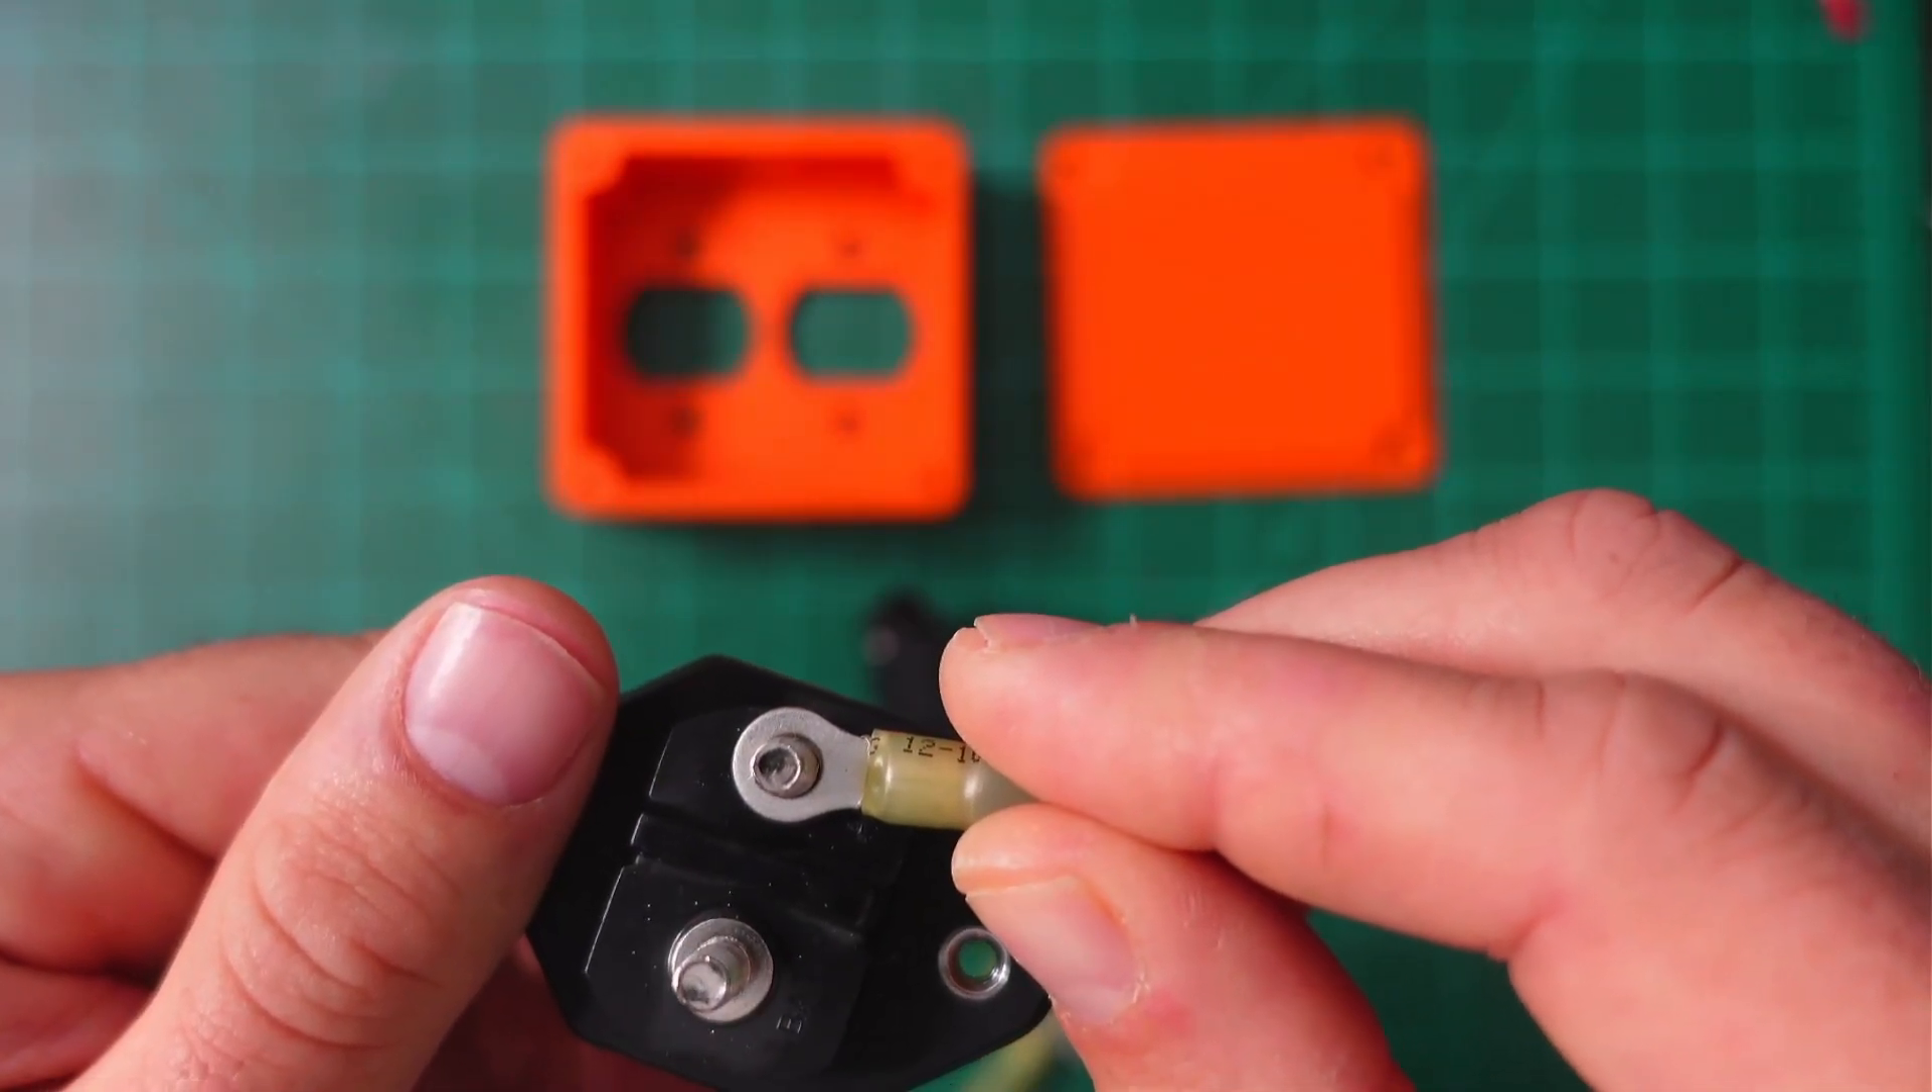Next we have ring connectors and these are 10 to 12 gauge AWG ring connectors and what we notice is they fit very nicely on the circuit breaker terminals.